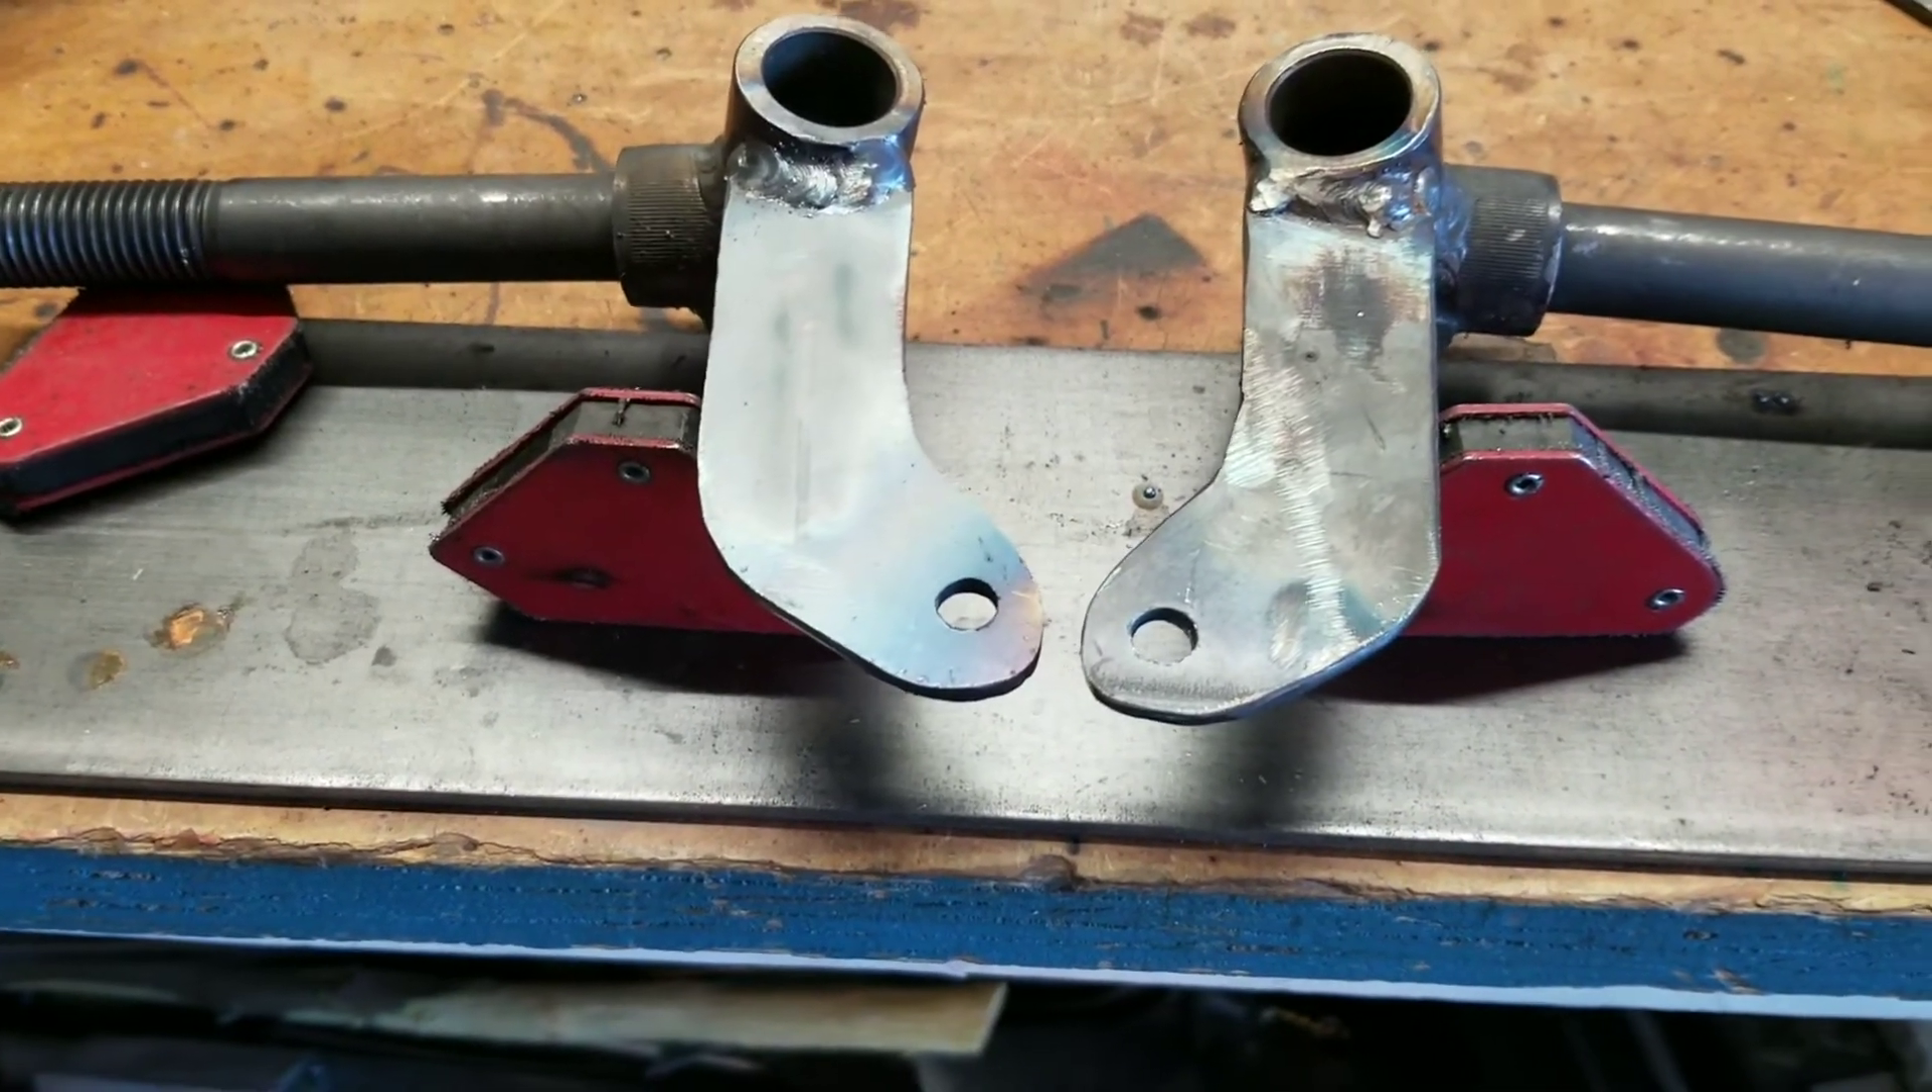Okay so a little bit of welding later and I've got two finished spindles.